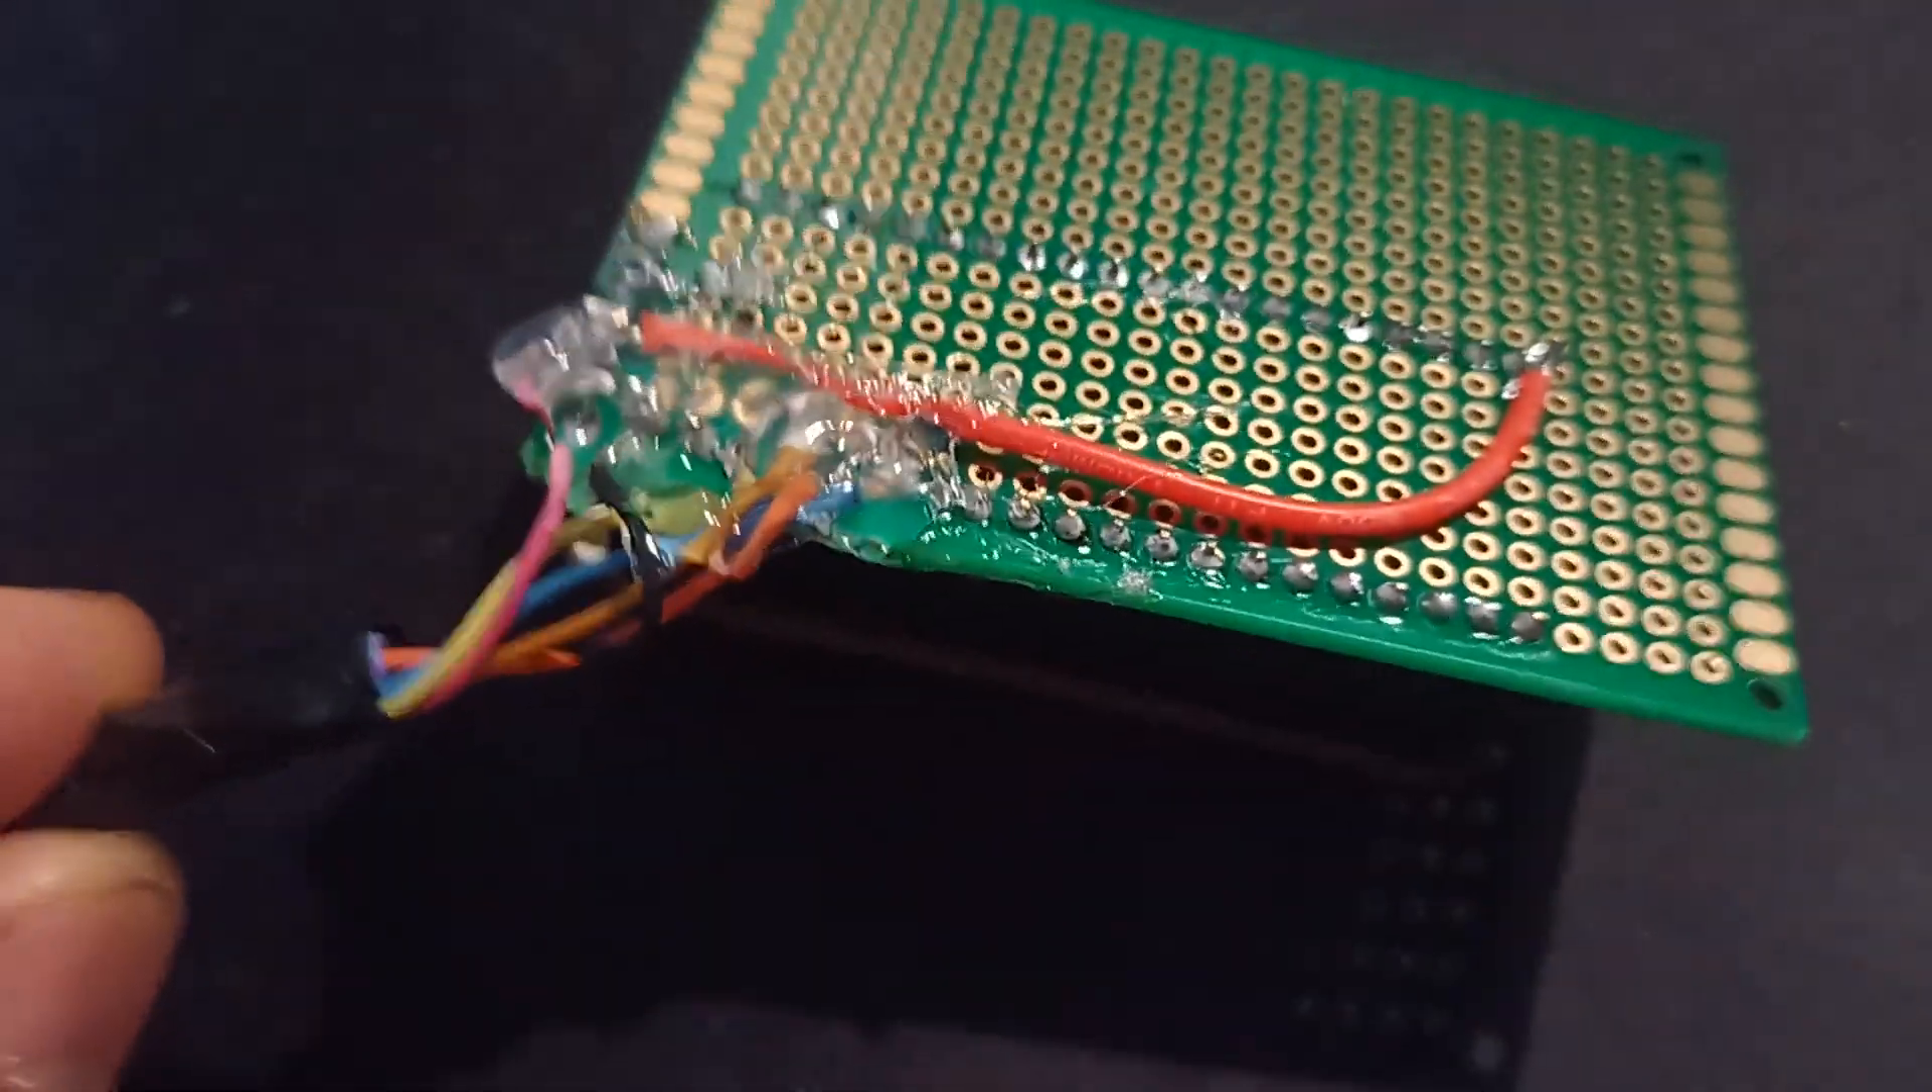Para que os fios permaneçam fortes e ligados à placa, coloquei cola quente nos terminais de solda.